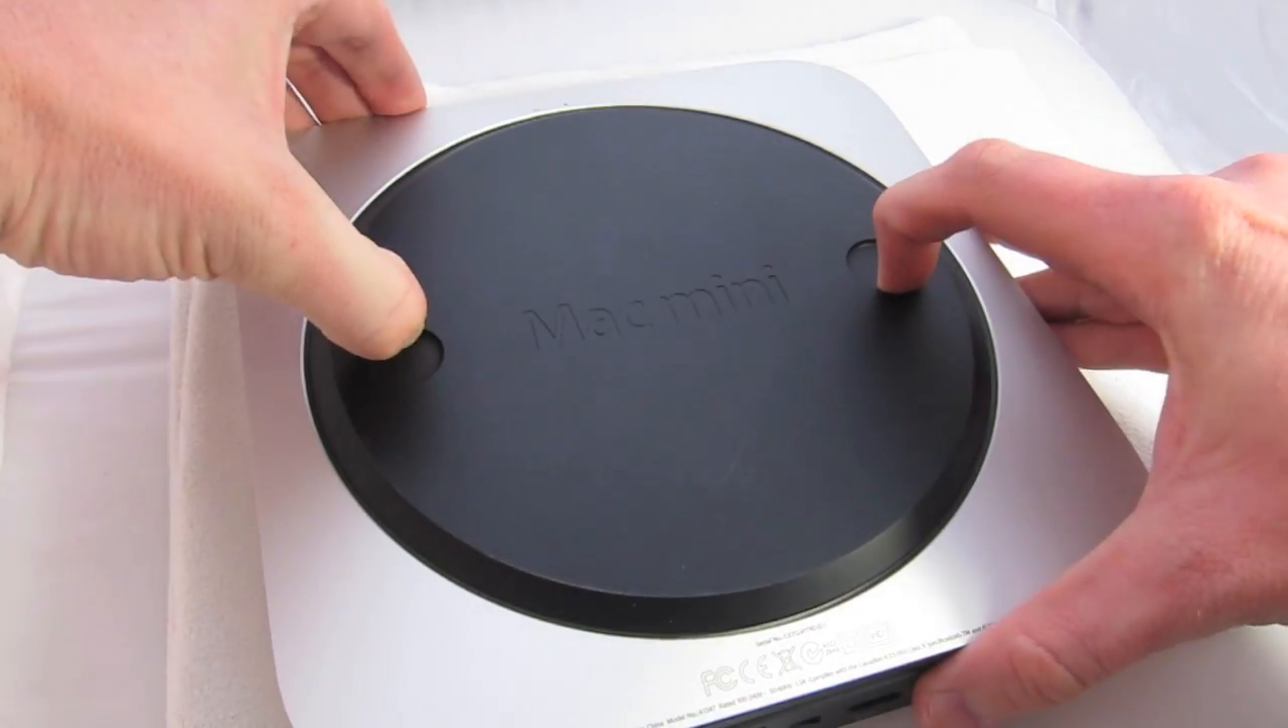Replace the back cover. And we're done.